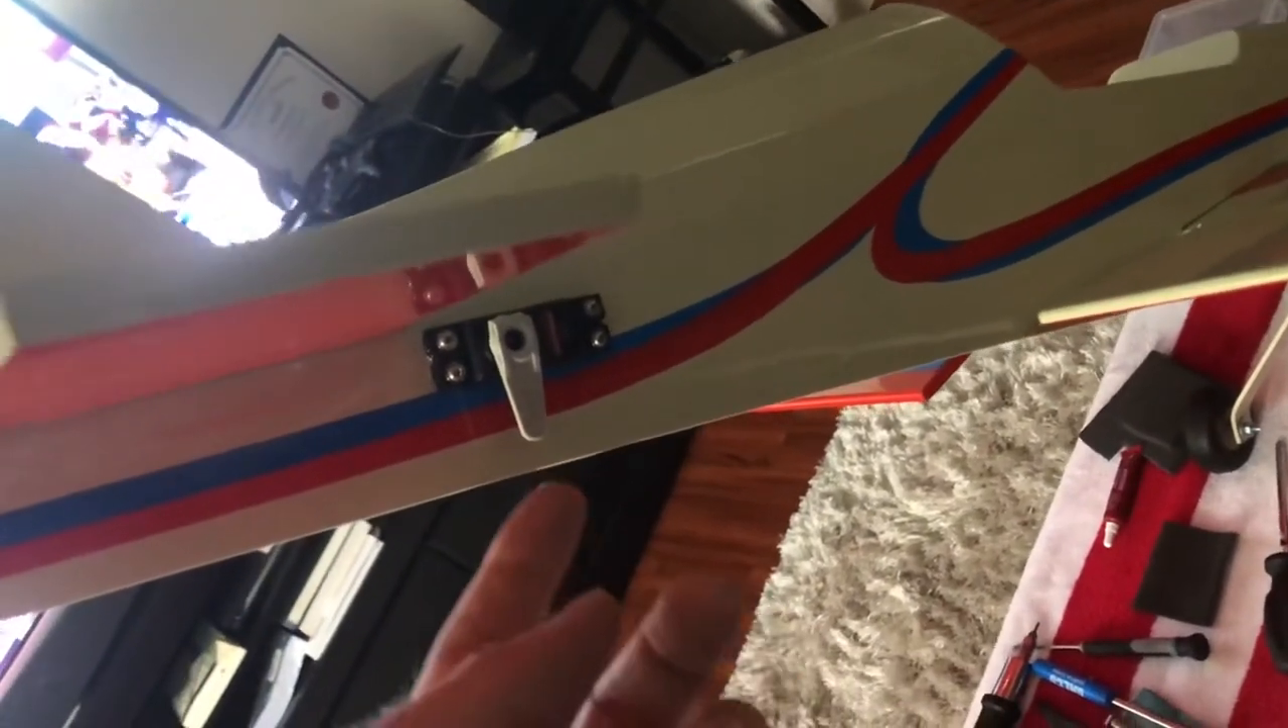Um so I did turn the radio on and I zeroed out the rear servos uh and then installed the servo arms.